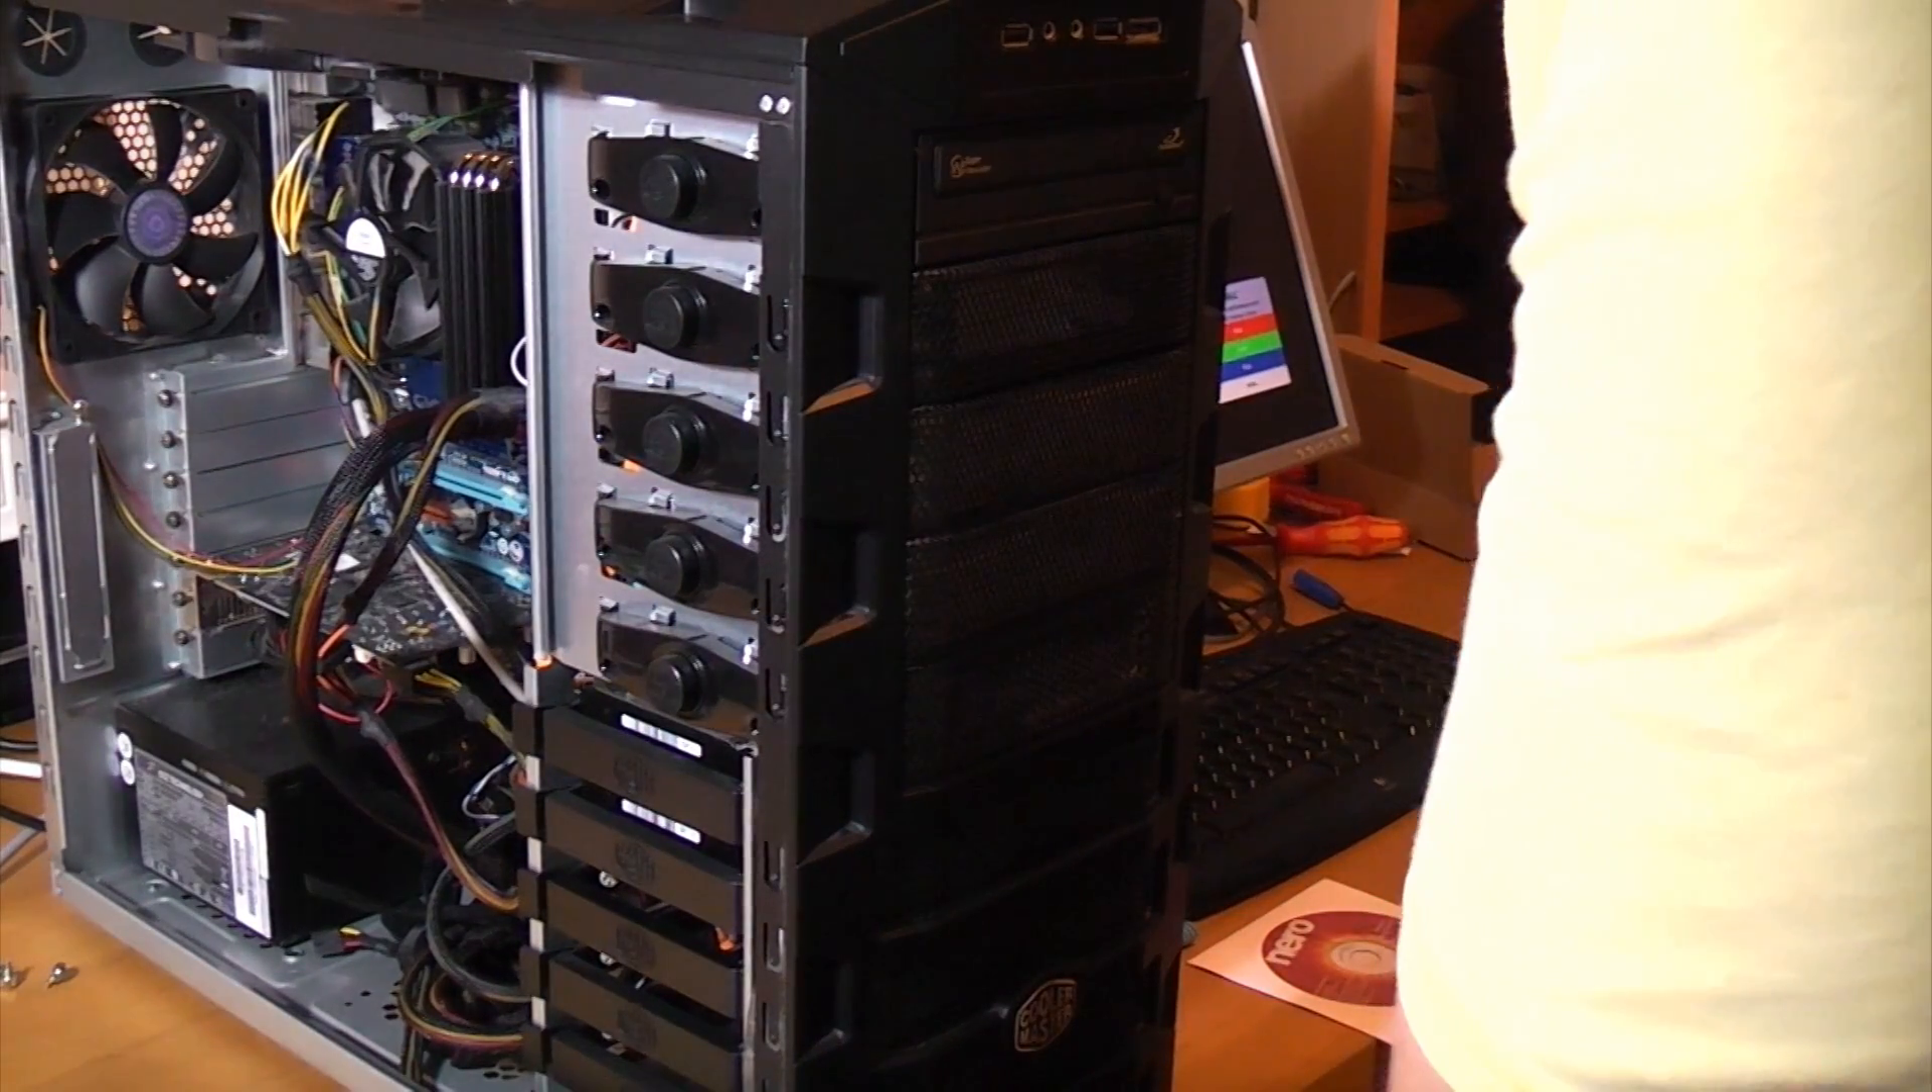I've already removed a side panel from the computer.